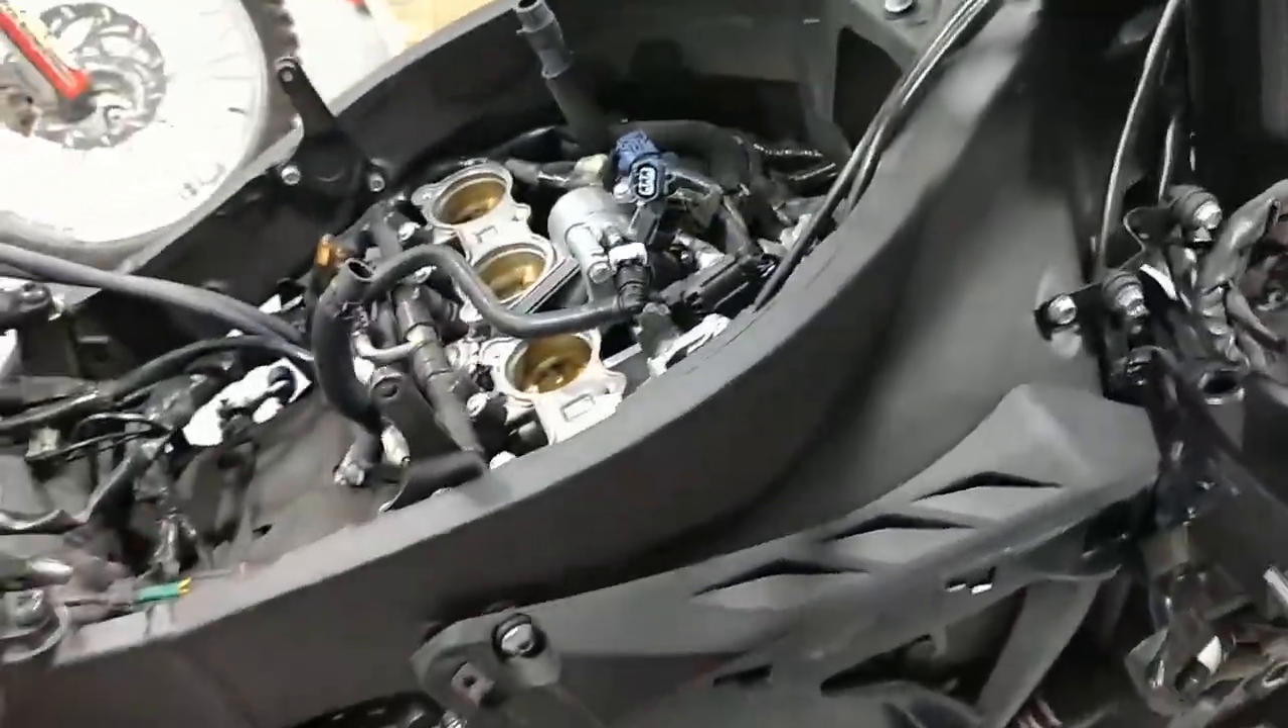Obviously, this bike has had all the bodywork taken off.